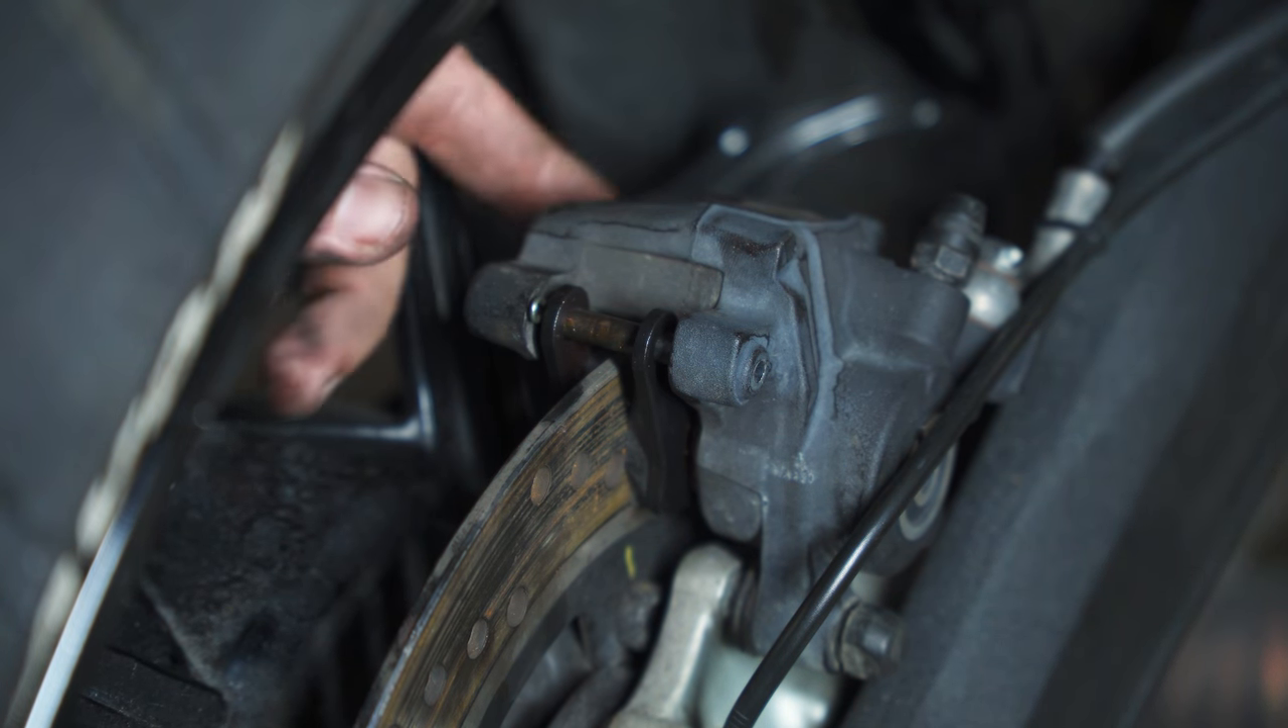So the pin is now in place here and the pin is secure so it won't go out and that's it.